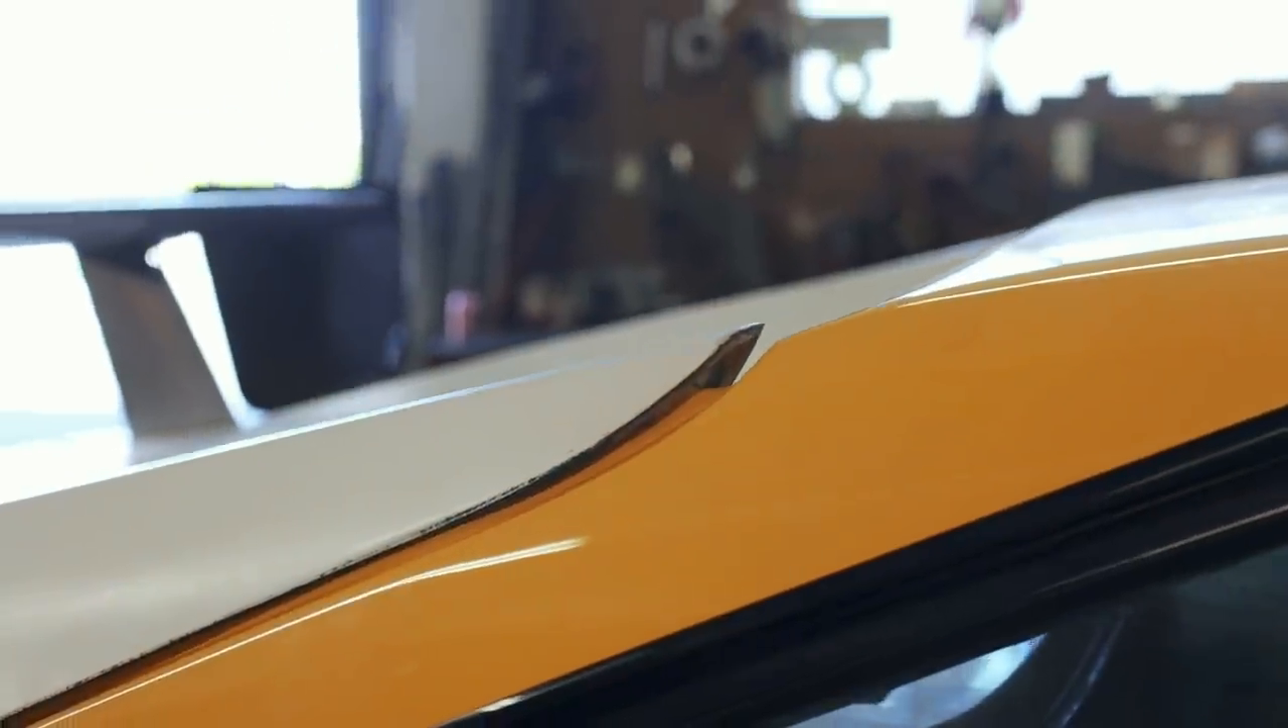If you have keen eyes, there's no question that you've seen just how poorly this engine cover has fit in the past. It doesn't sit down and match the sail panel lines at all.